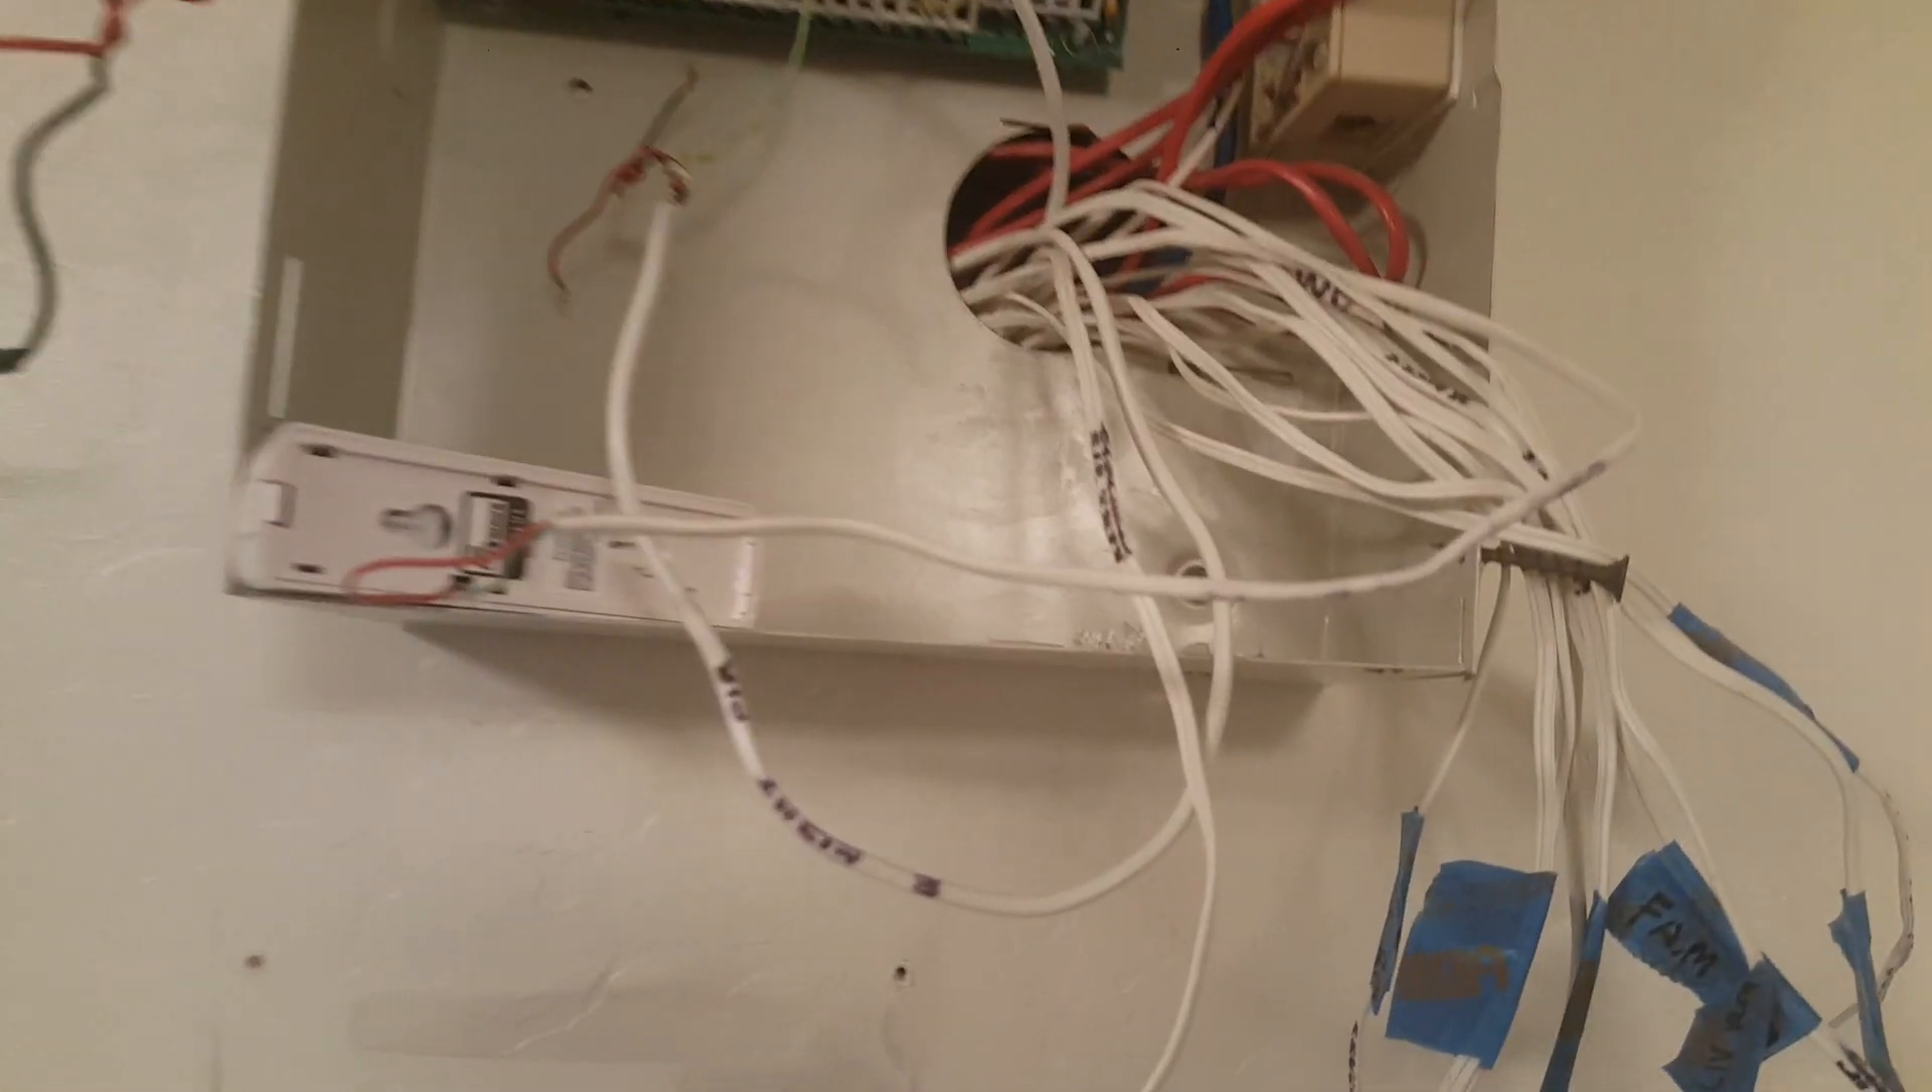You can see I remove the cover to the alarm panel.